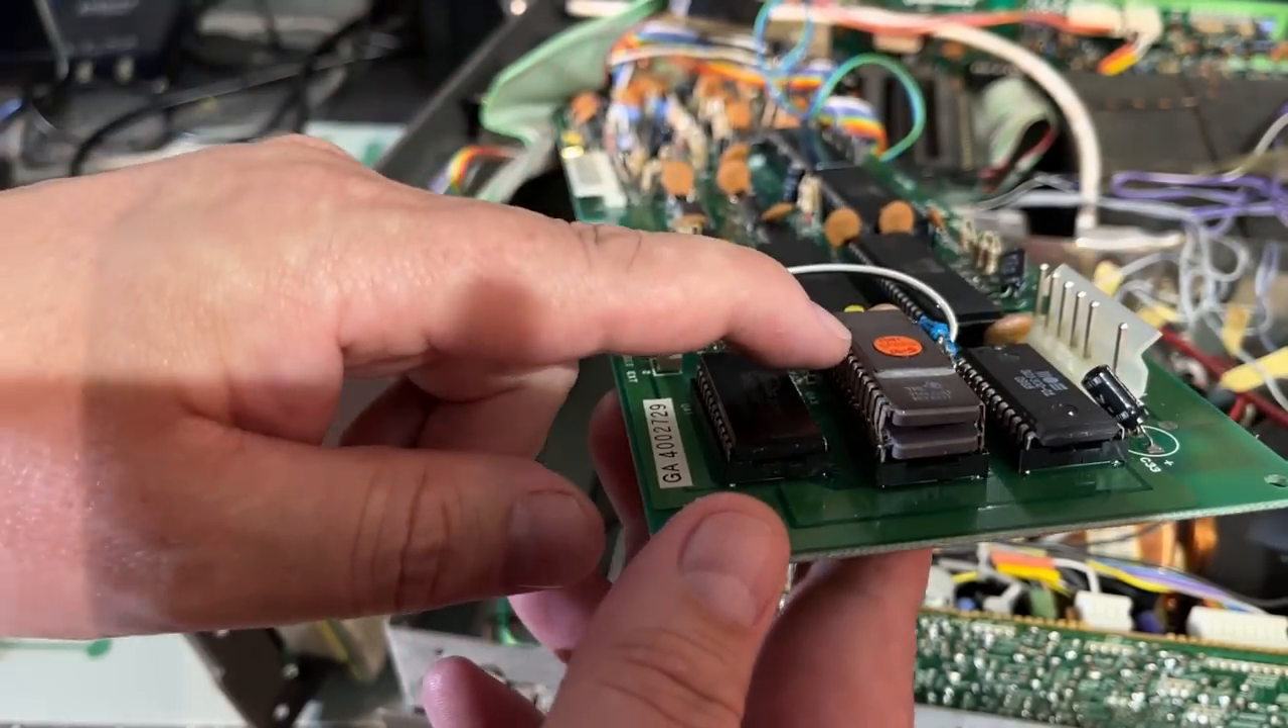Here's a couple of EEPROMs that has been stacked up on each other.